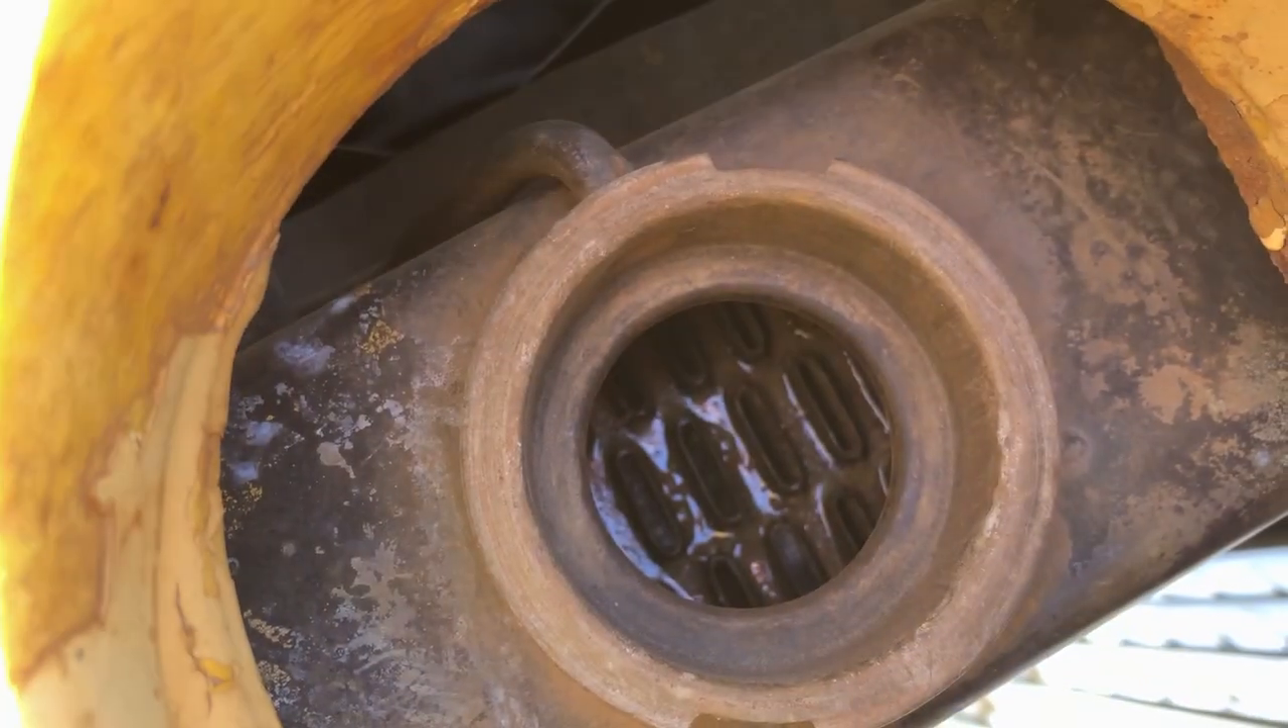That radiator cap uh is not on.